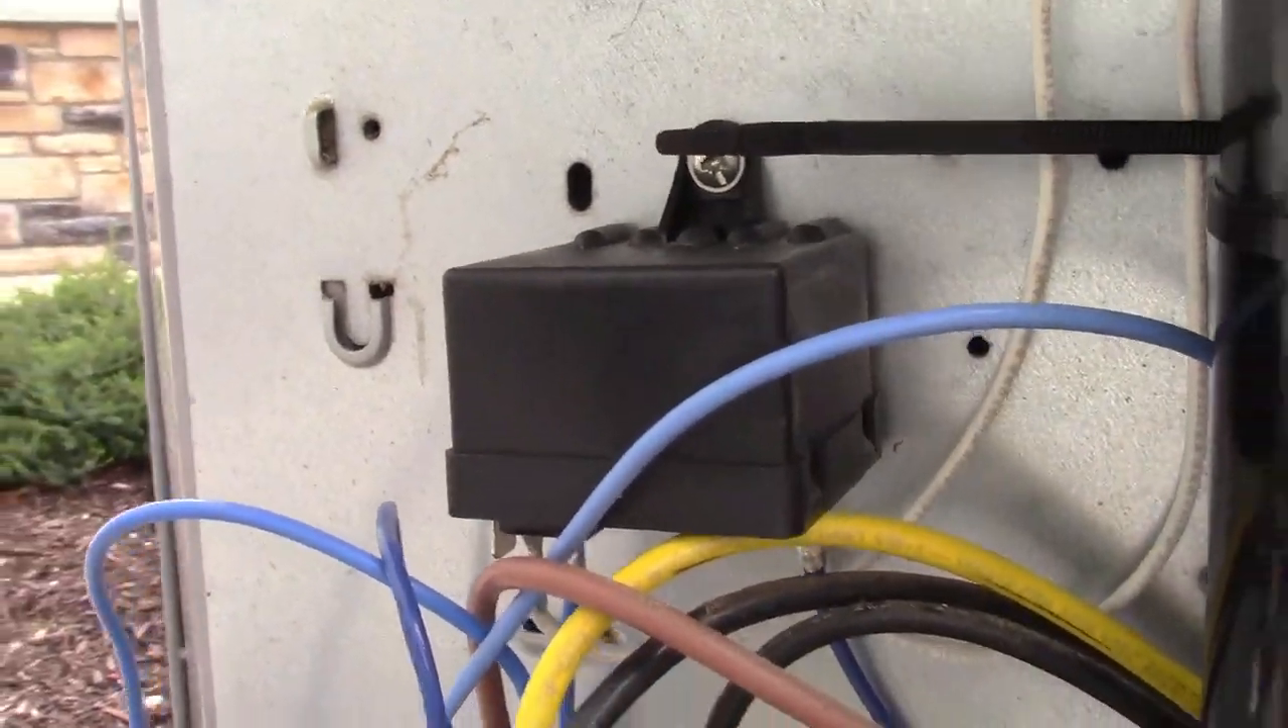For the relay, we put a screw in there that we had, because they don't supply screws.